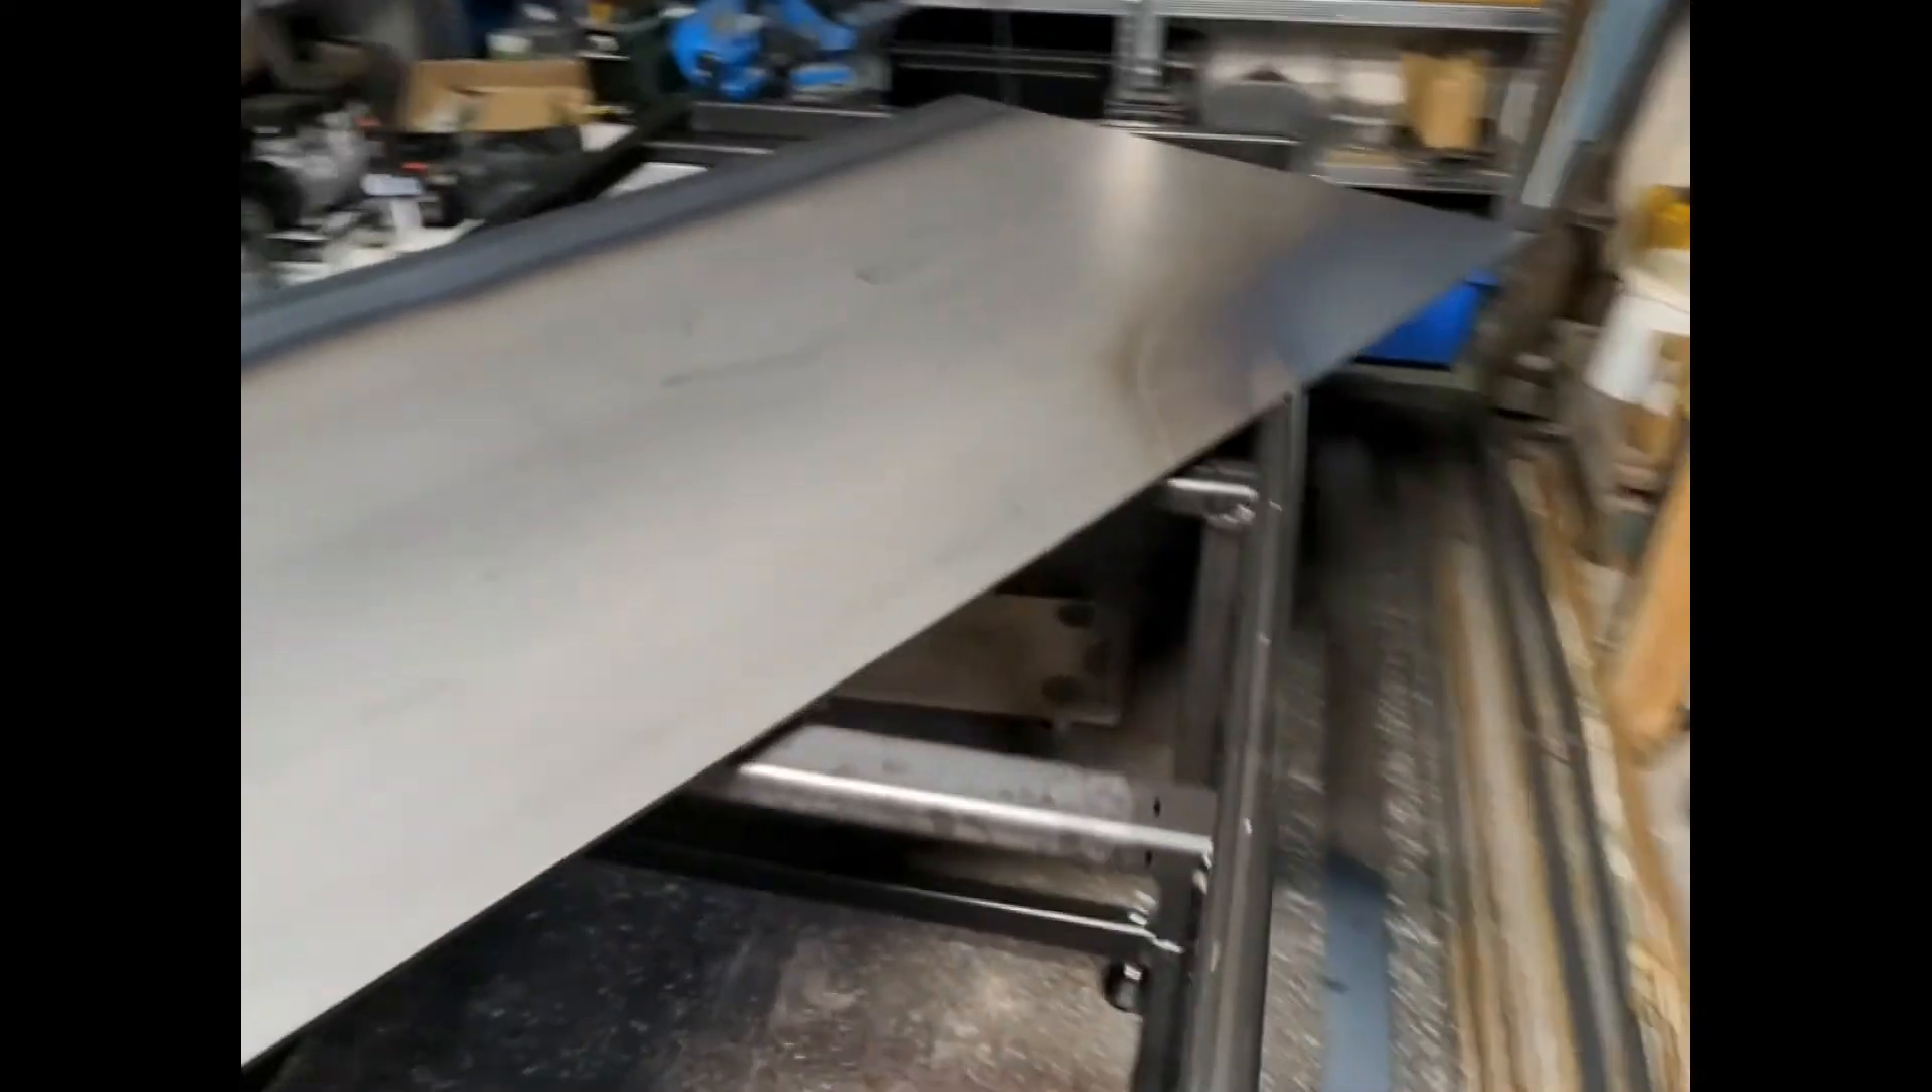Die bodenplatte für das wasserbecken liegt jetzt schon mal hier so quer drauf.